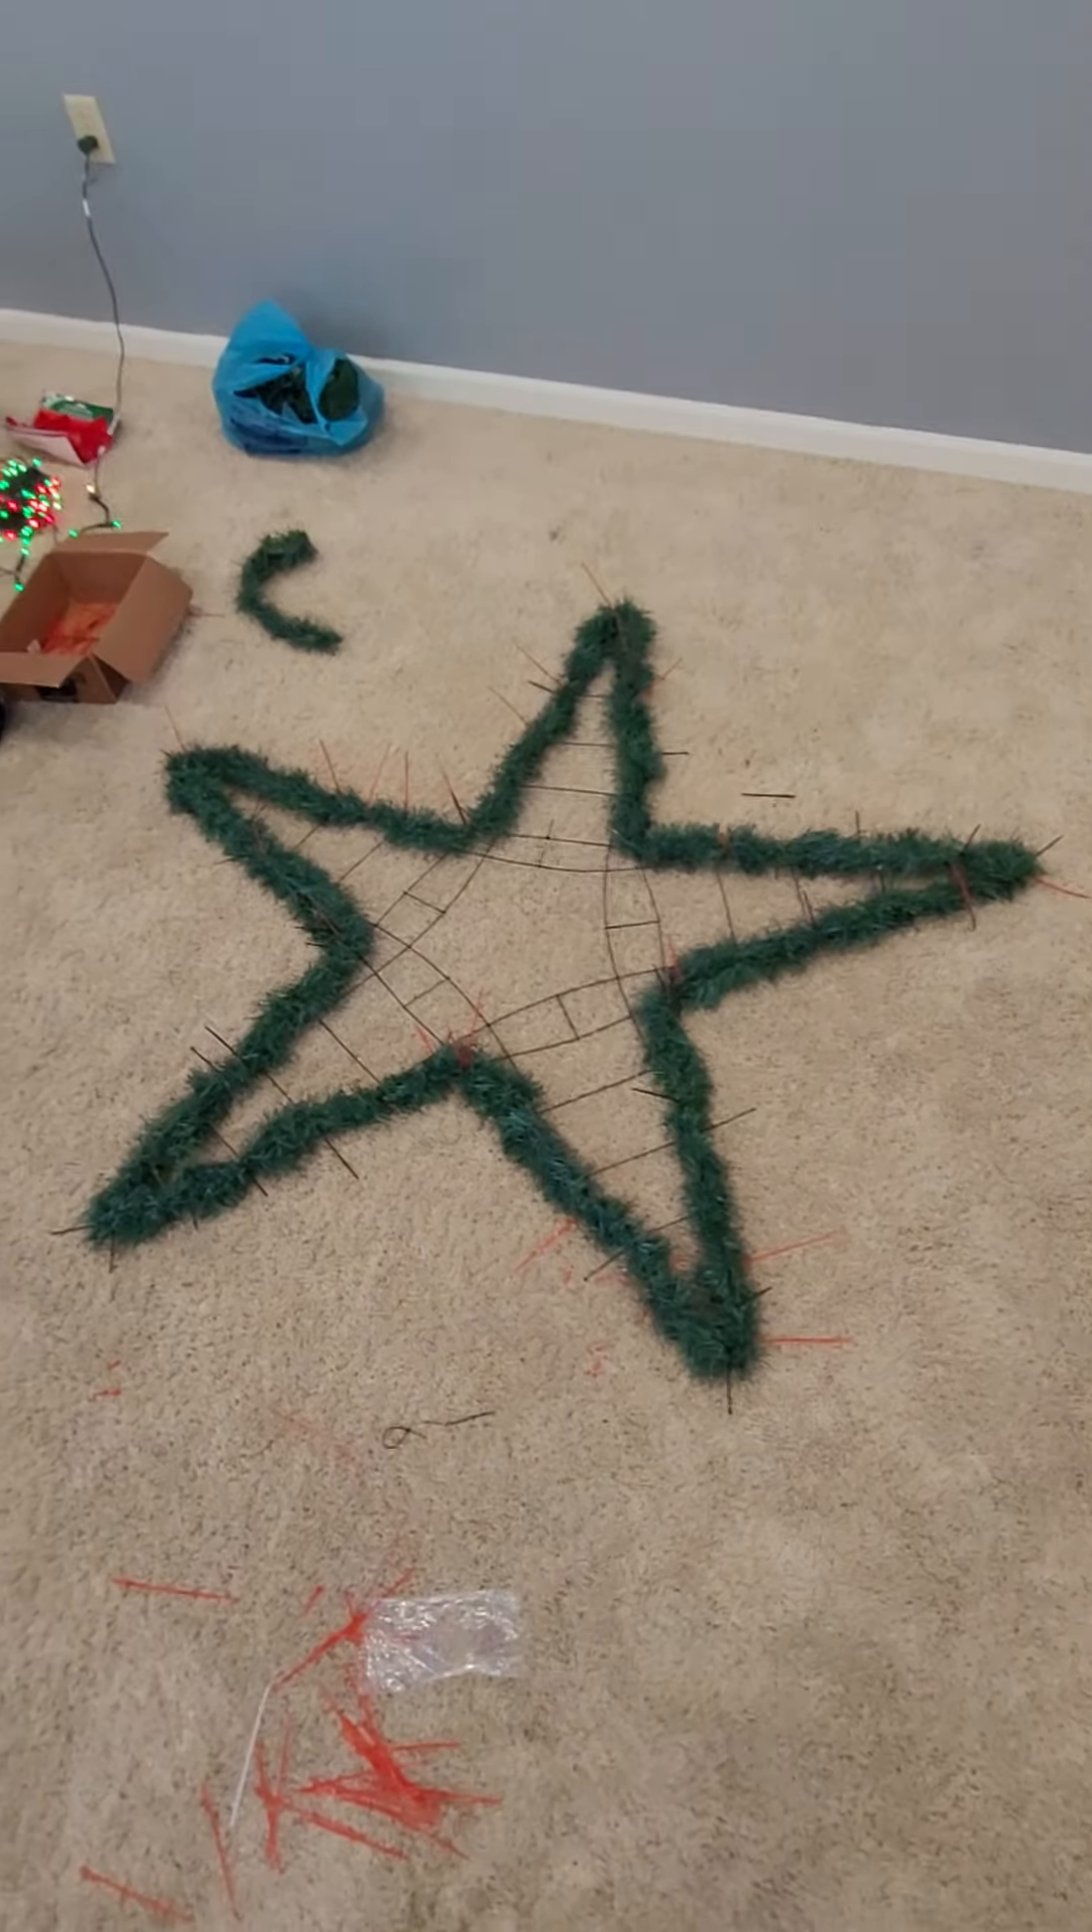Here's the finished star um until i get lights on it.